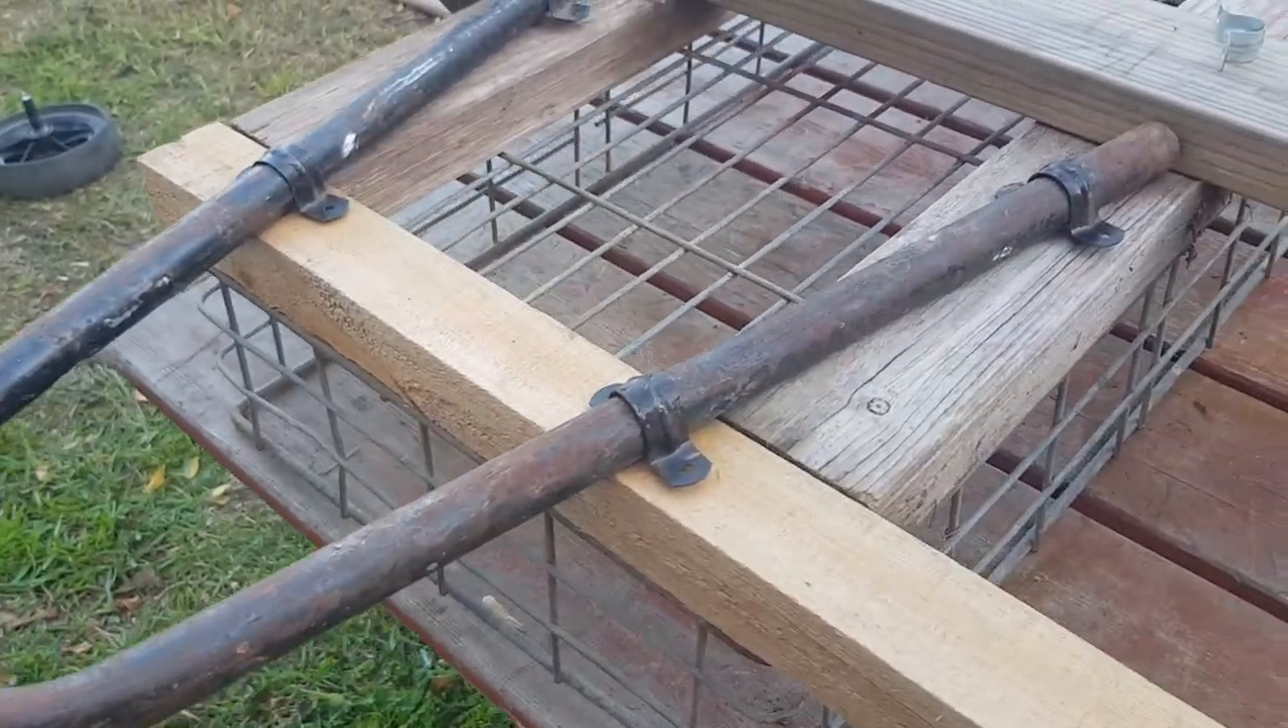I found some saddle clamps that fit over the pipe so there's one of those.